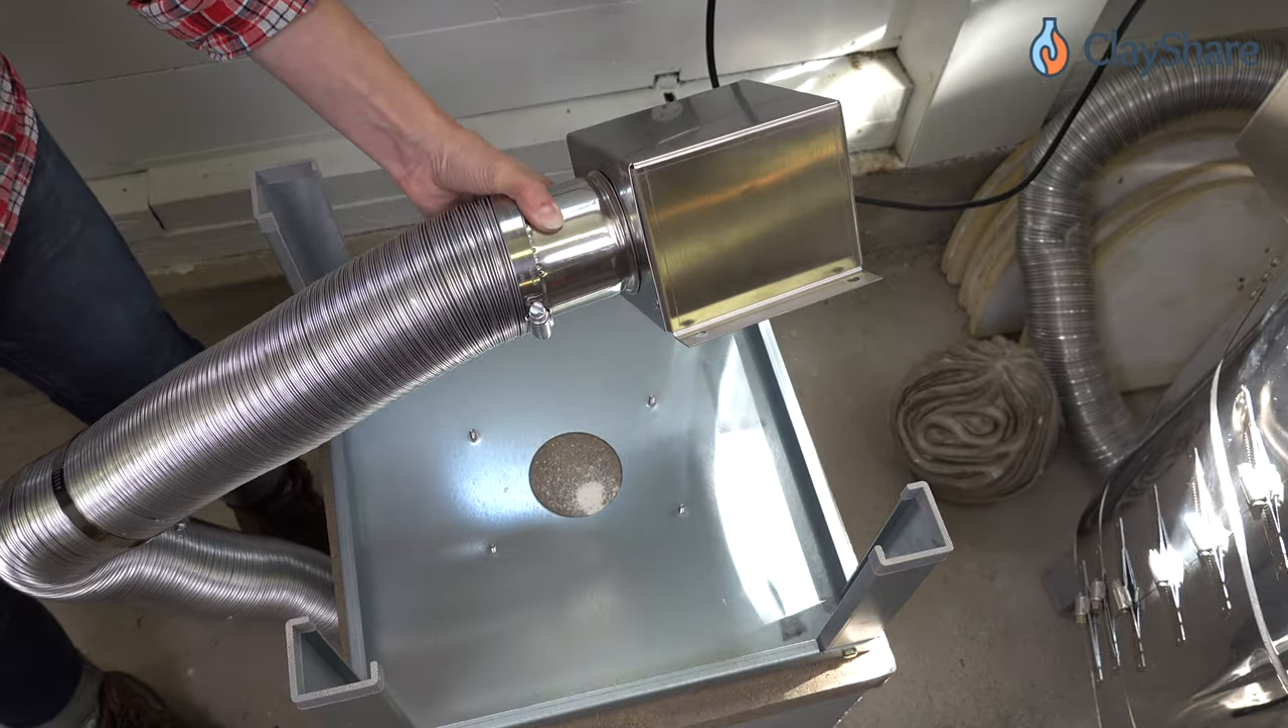So now we have our hose on.